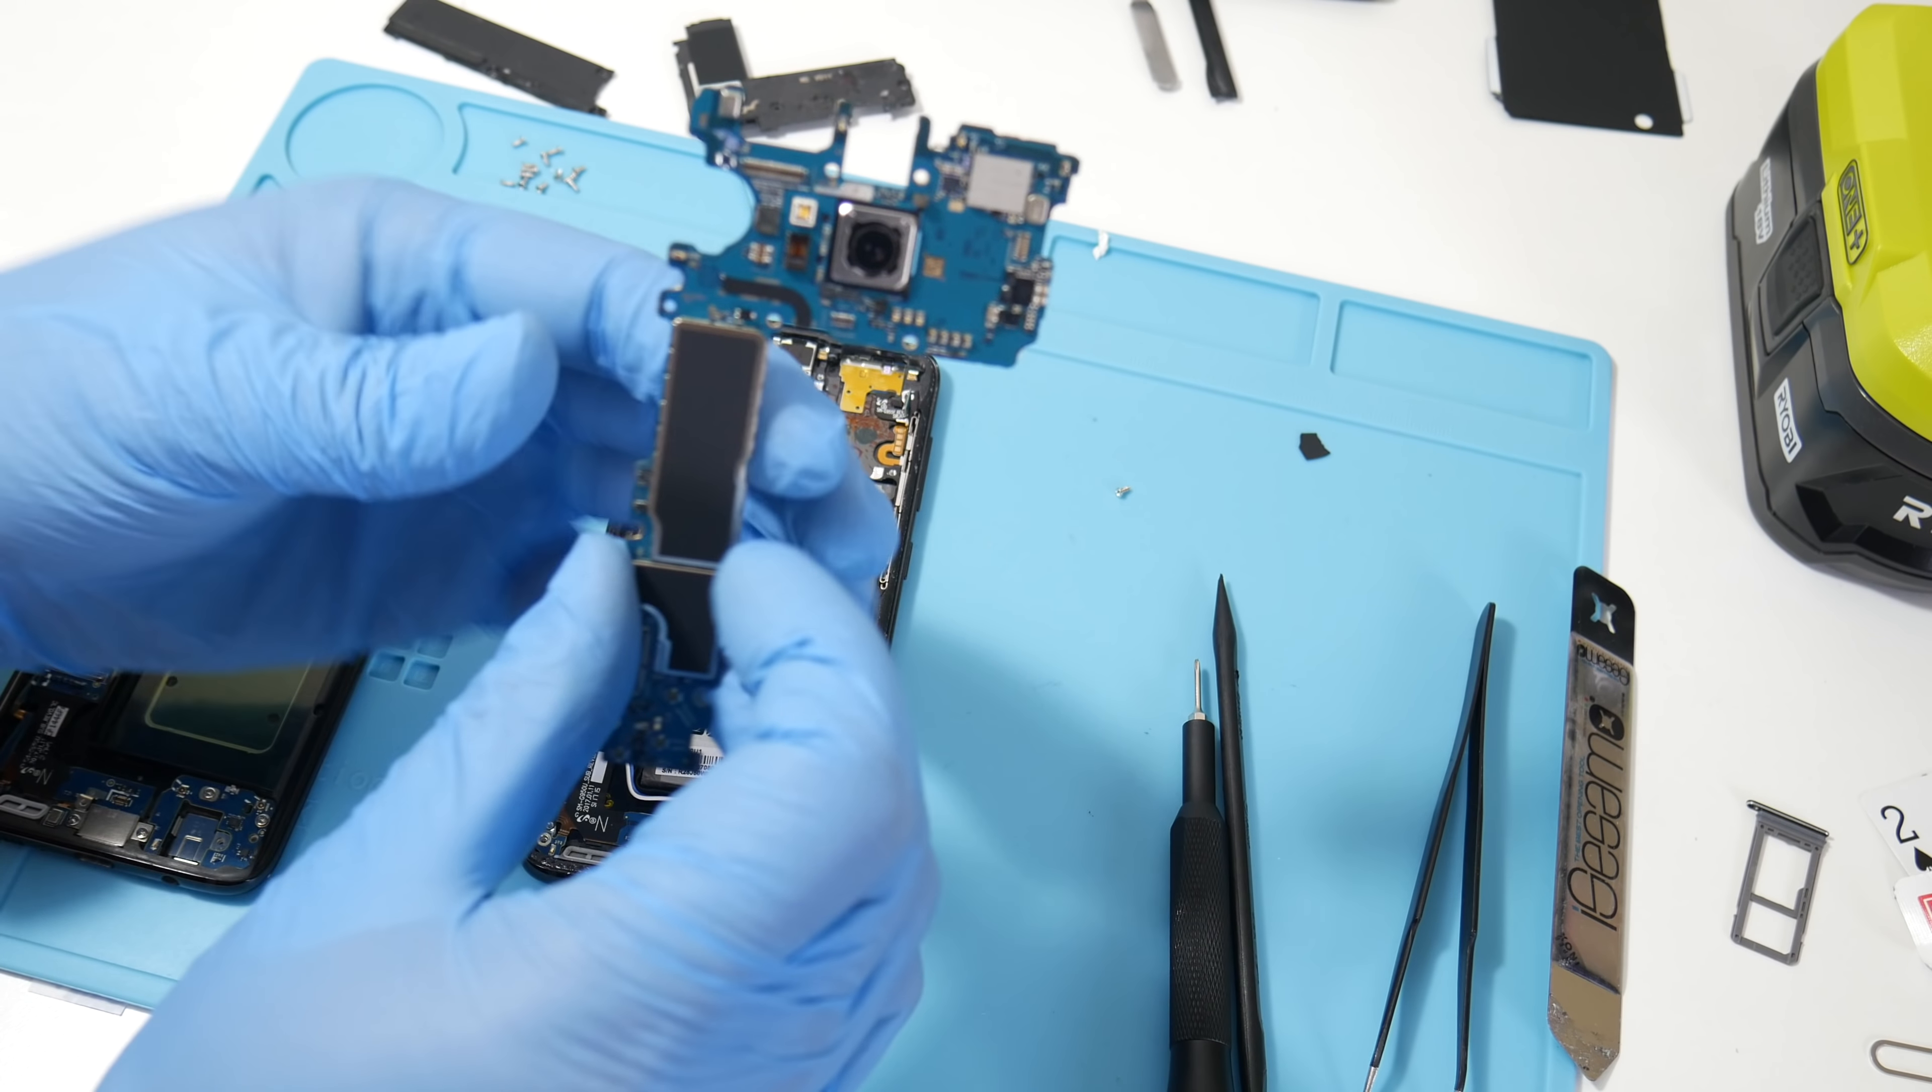Just peel it off with your thumb if you can and there you go the top section of the board comes right out.